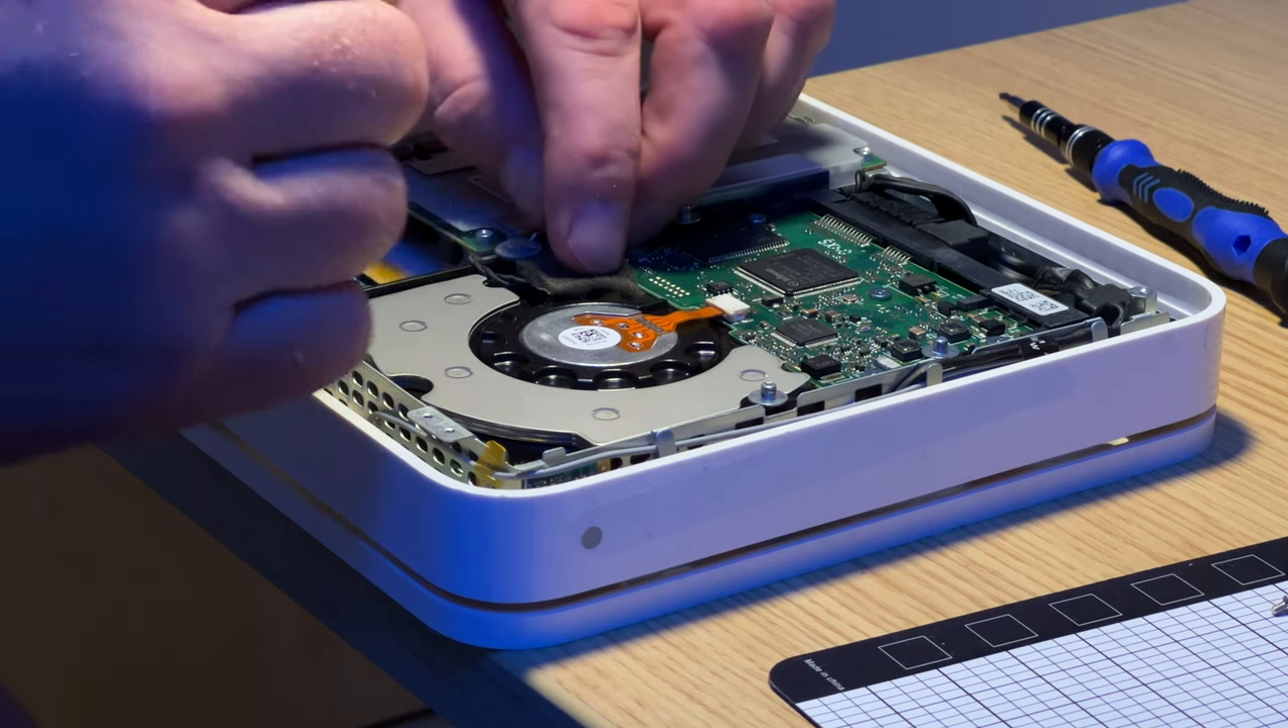Now we've got the lid off we can see the drive.